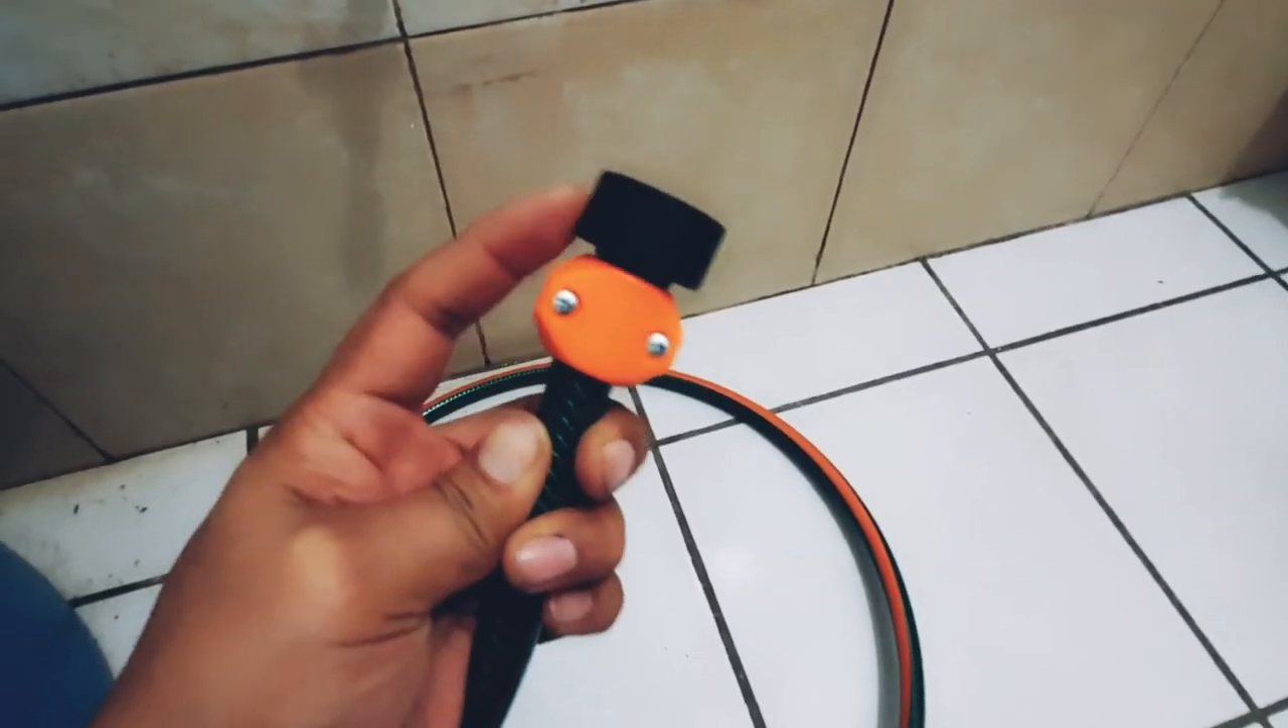Así es como queda ya, este, la pieza puesta en la manguera.